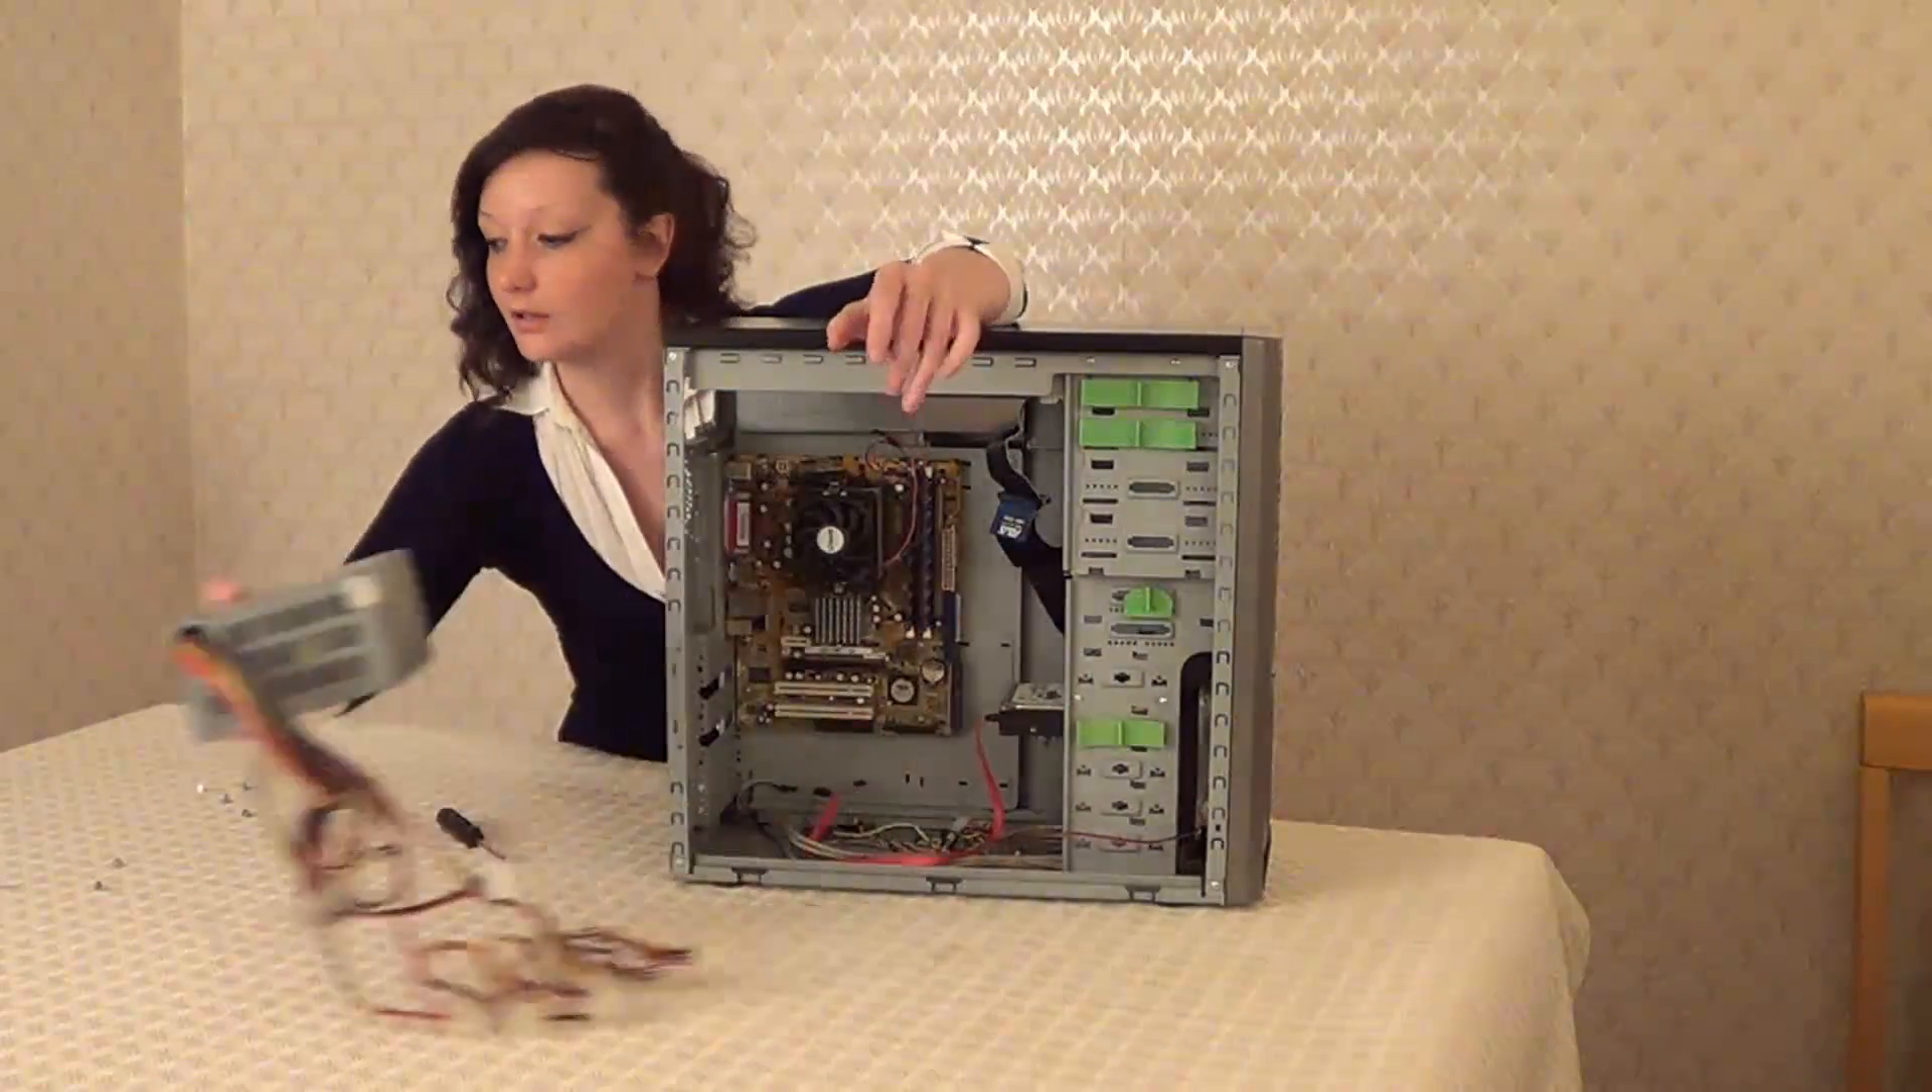So that's the power supply taken out.